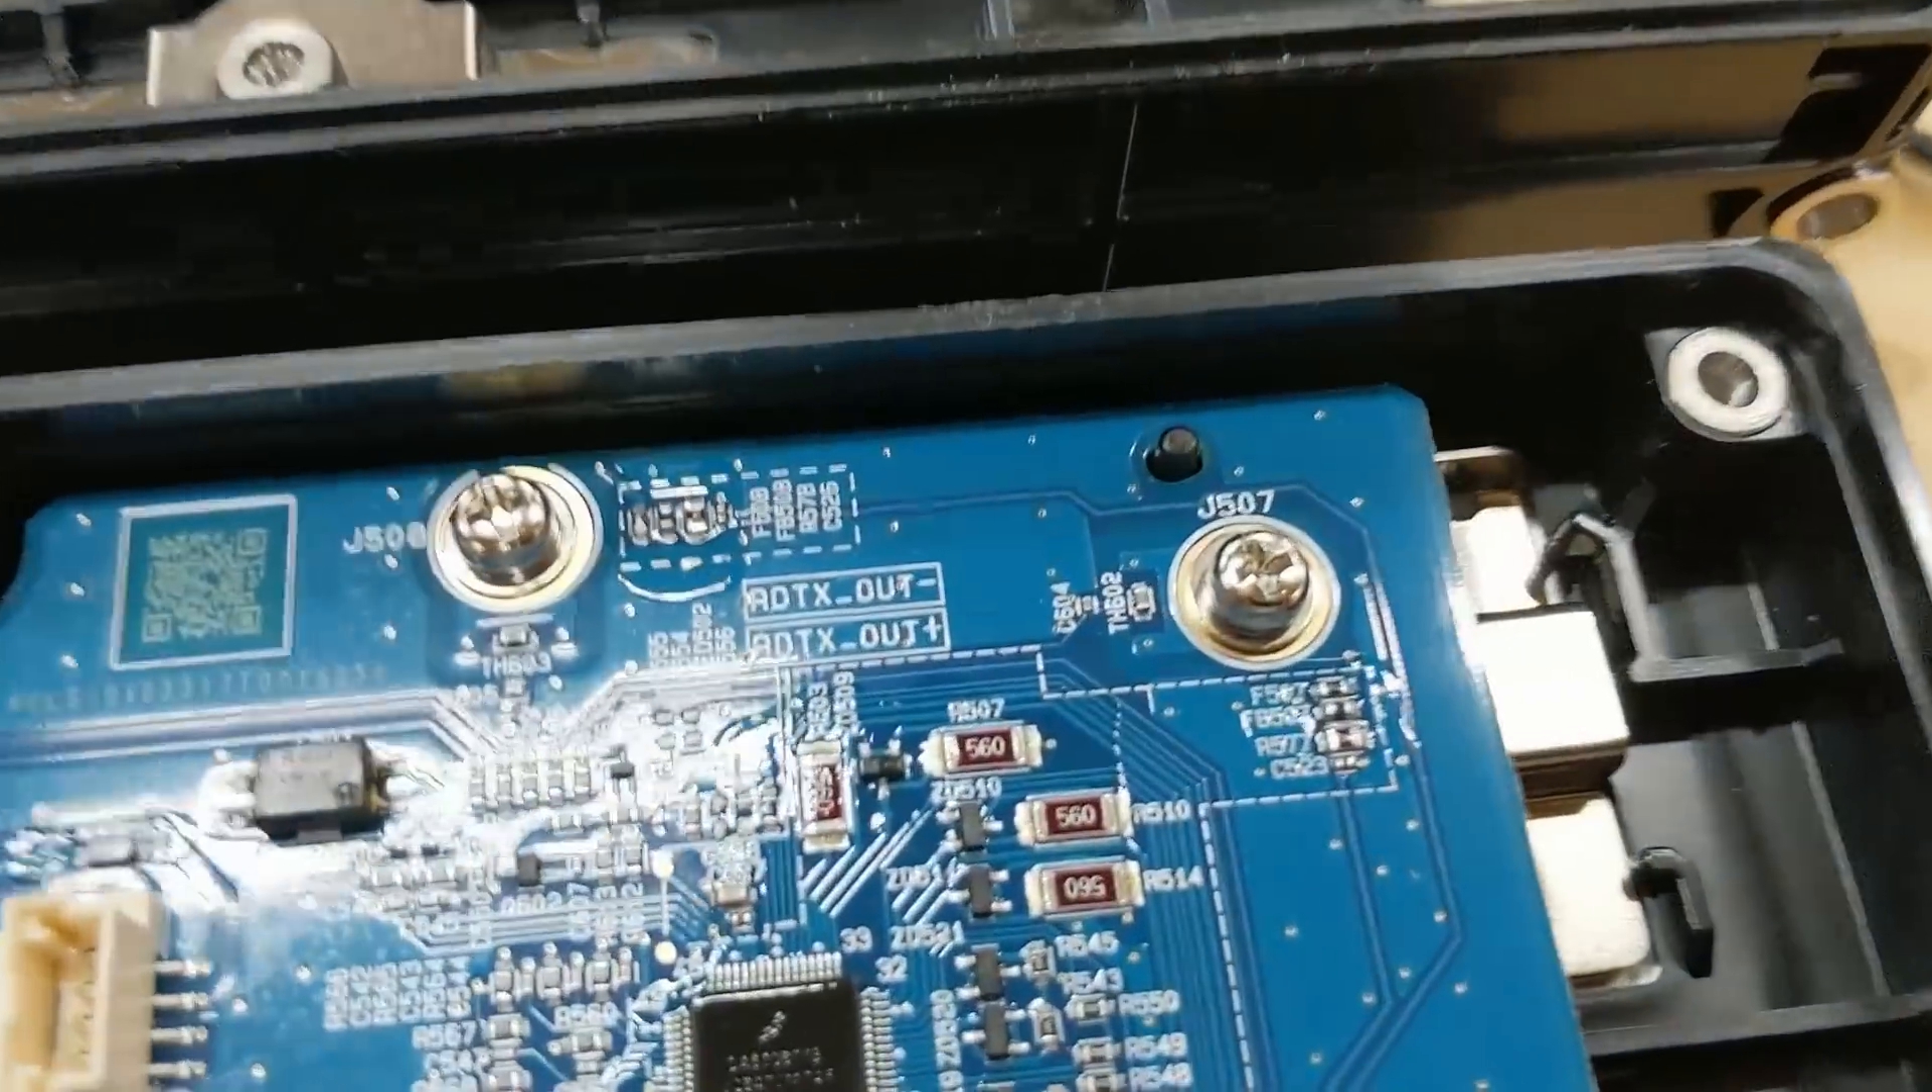We can see this side has a PCB, and I've begun removing some of these screws from here, and some of the screws are still in place.